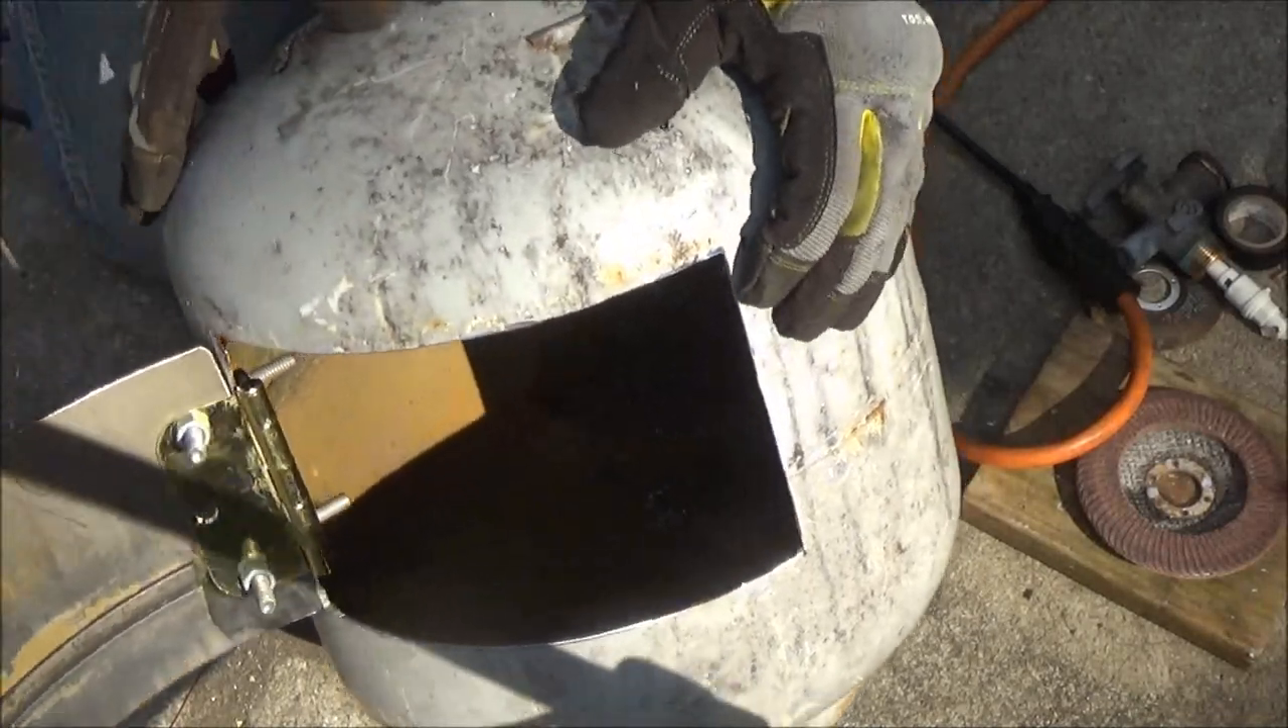Okay guys, so we got the door on. All we got to do is put a latch on and the door will be finished.